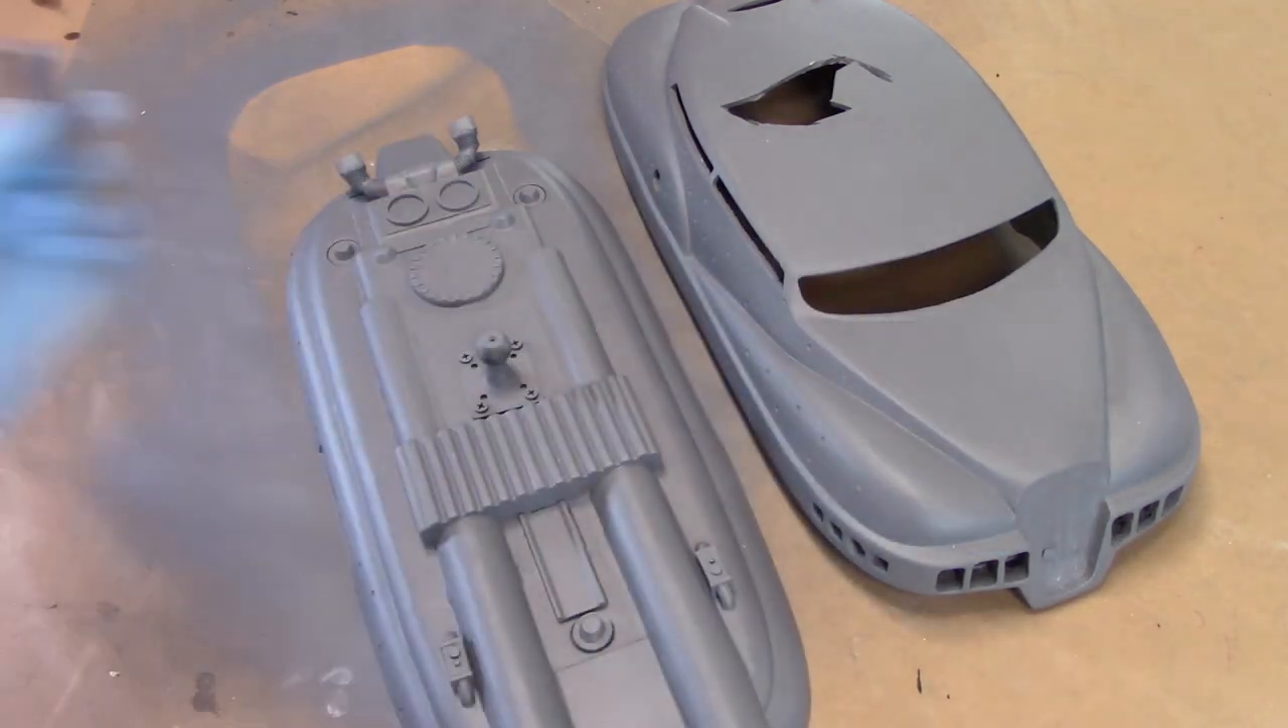Mostly the bottom pan is assembled.